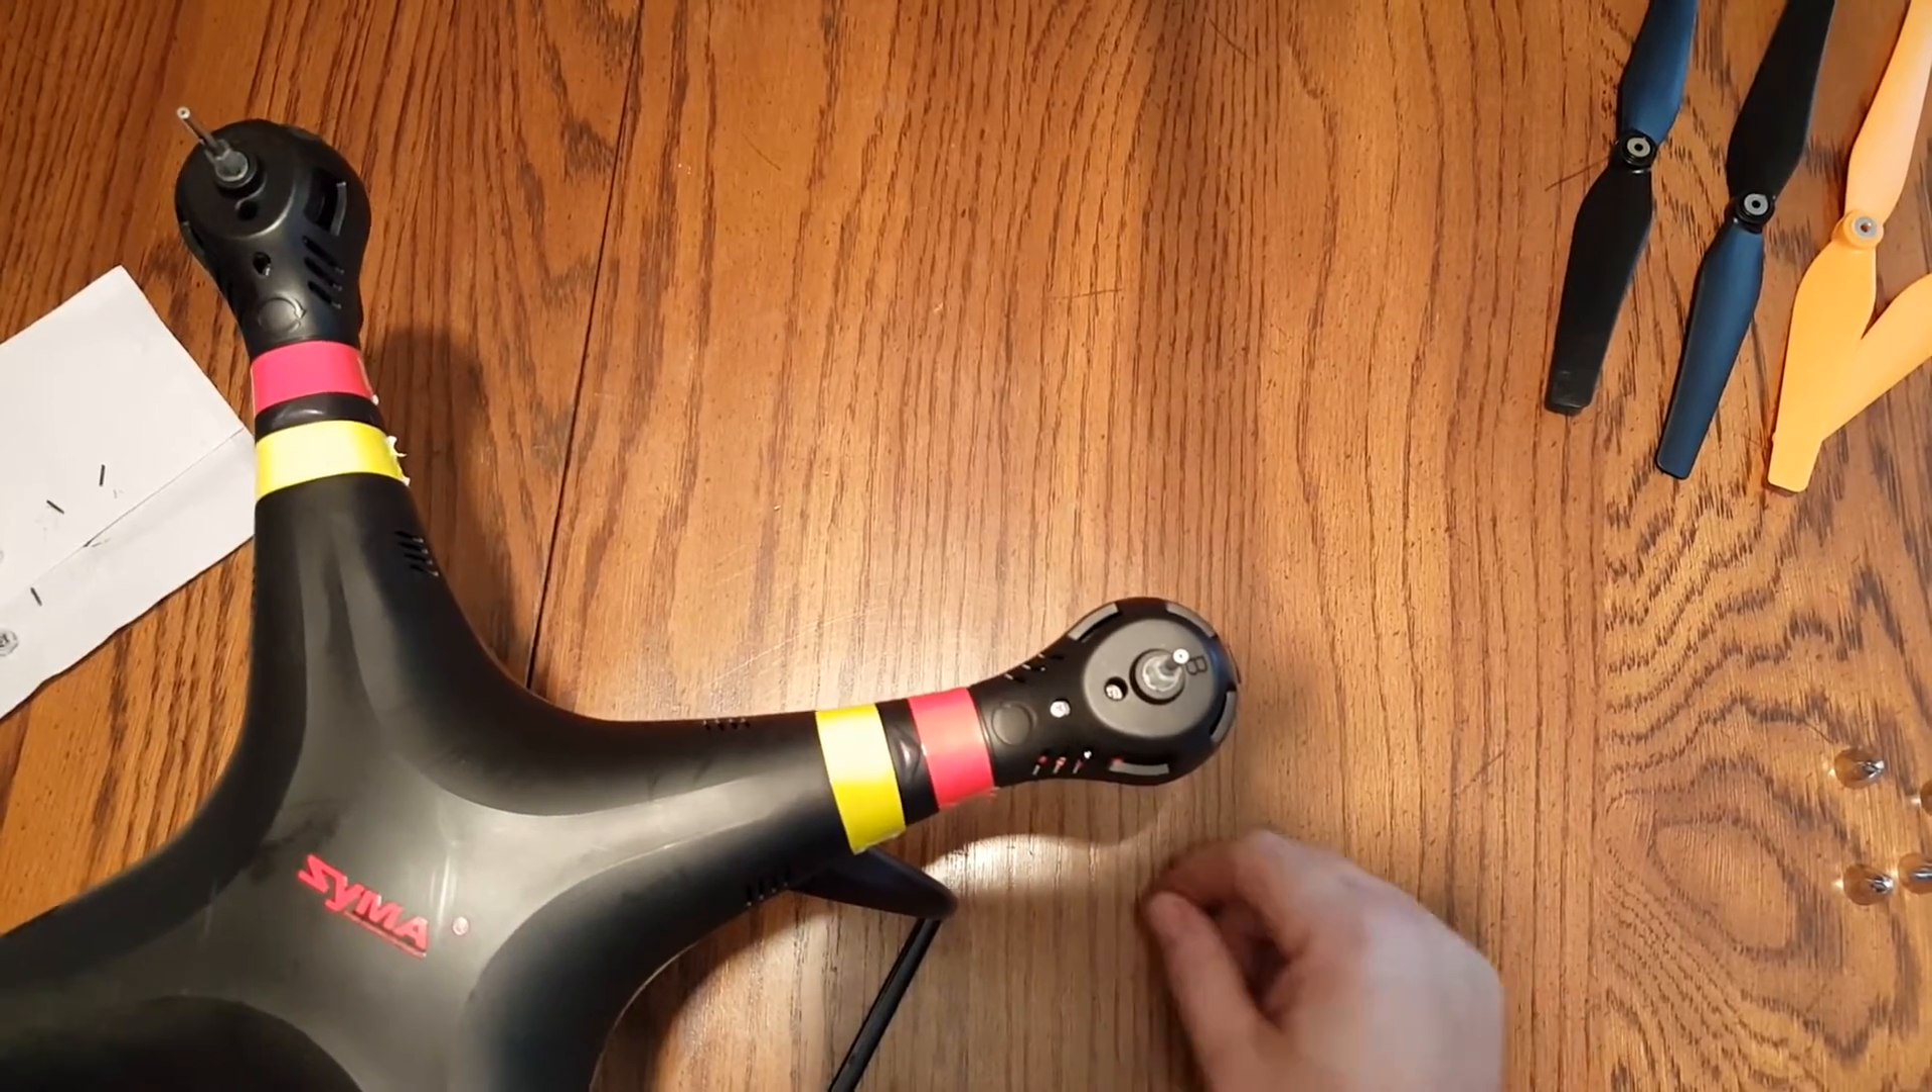Now we just got to put the props back on and then we can test it.